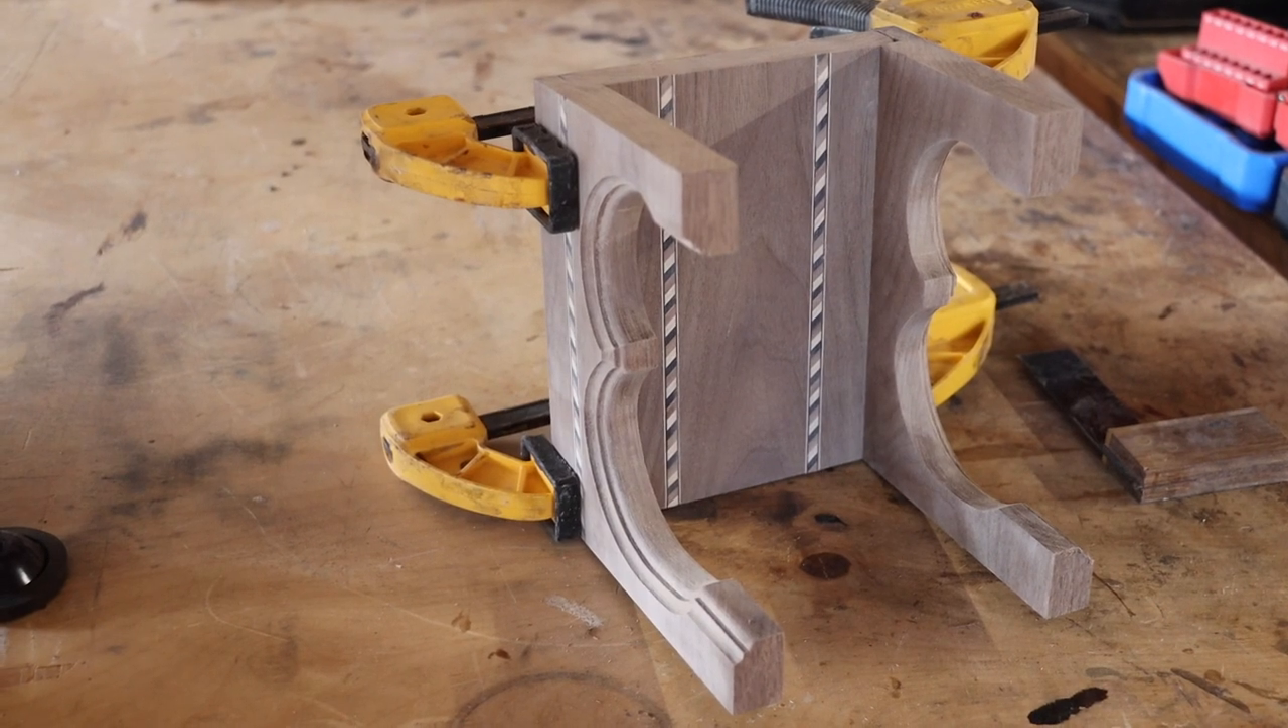I did add some inlays to the front and back of that back panel.